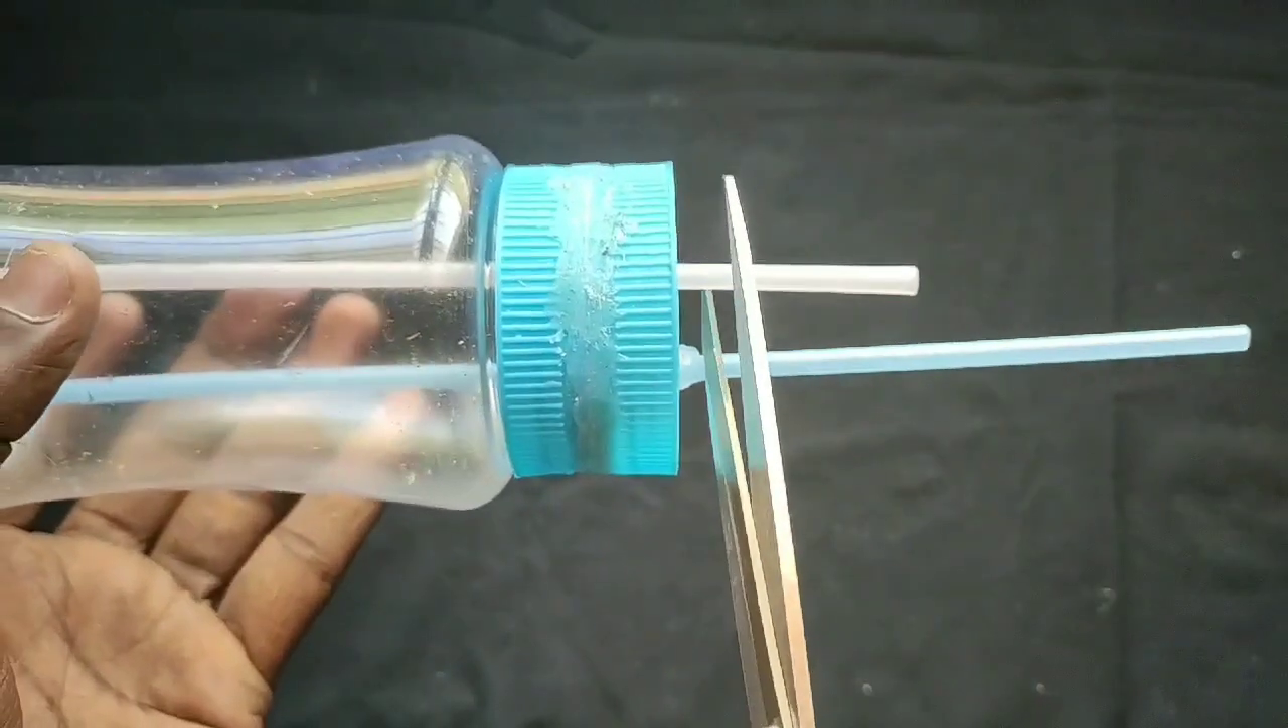Now, this straw in the bottle is fit.